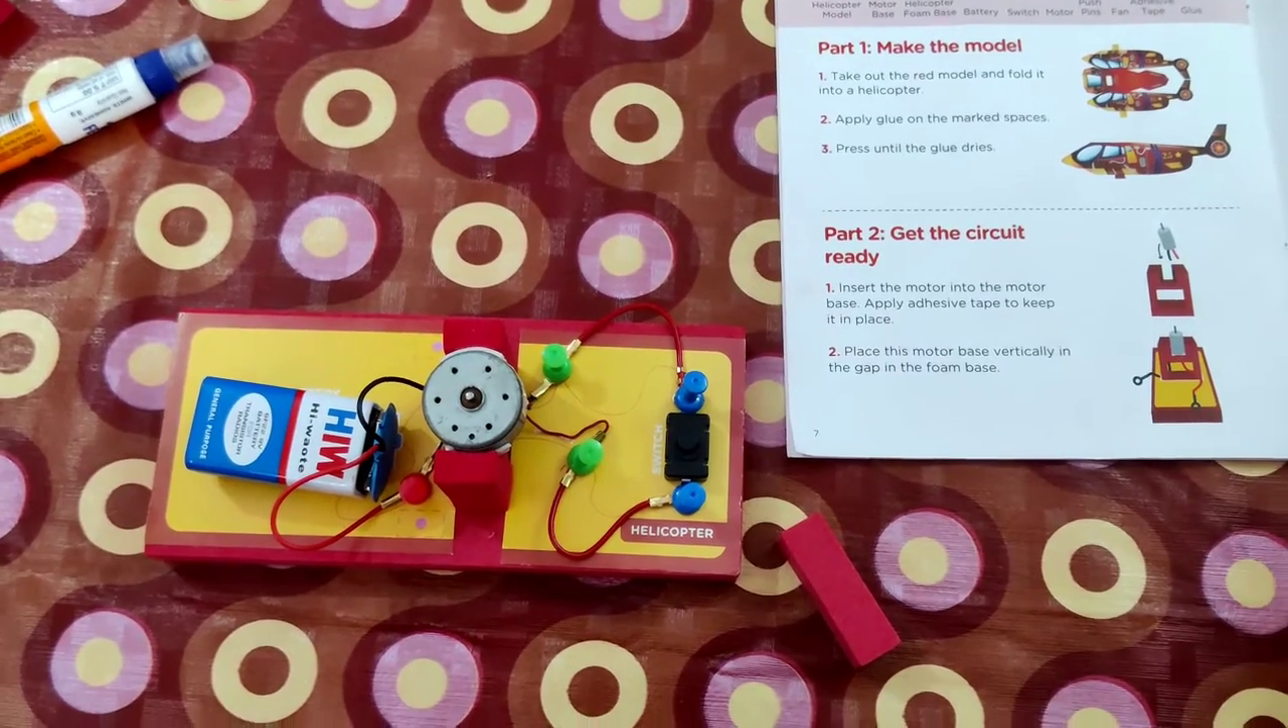The battery and the wires and the motor and the switch are all connected now.